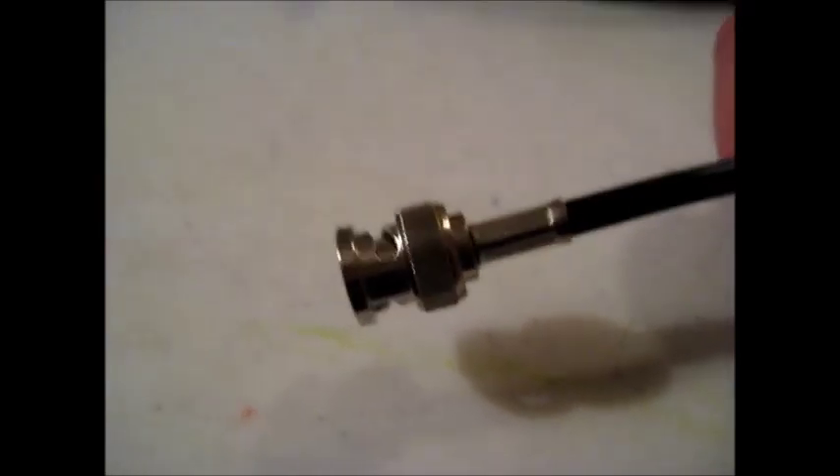So what I'll do is I'll bring this shield up trim it up and we'll go ahead with the crimp tool here and we'll crimp that connector on and we've successfully made a BNC connector.